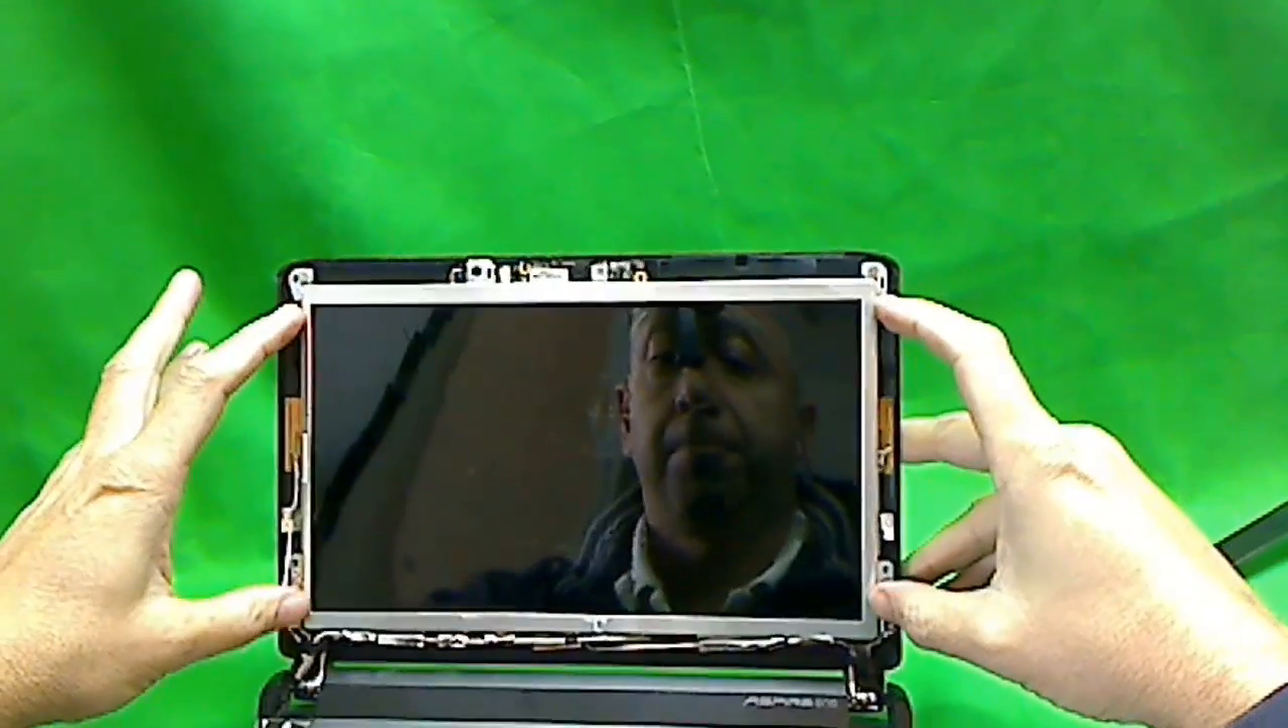Okay, the plastic frame is removed.